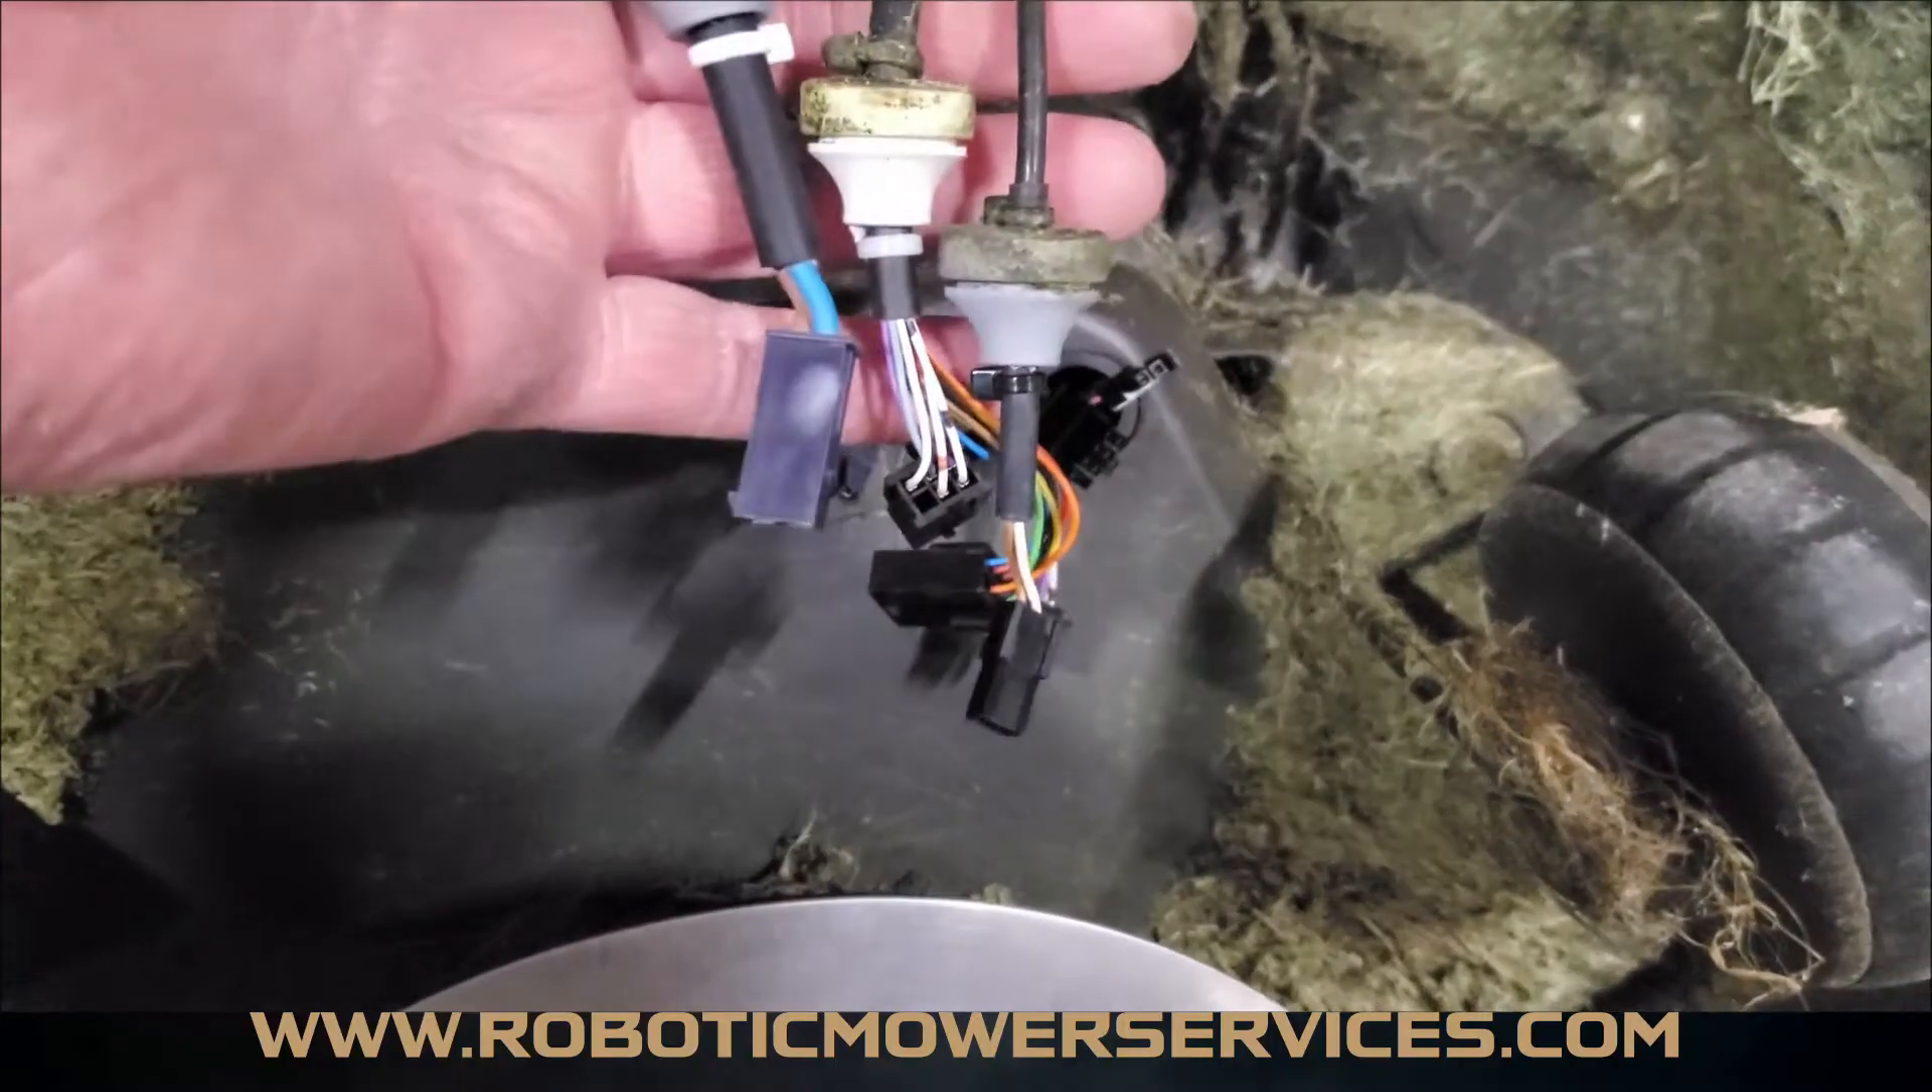All right we got all of our wires unplugged here they're completely free.